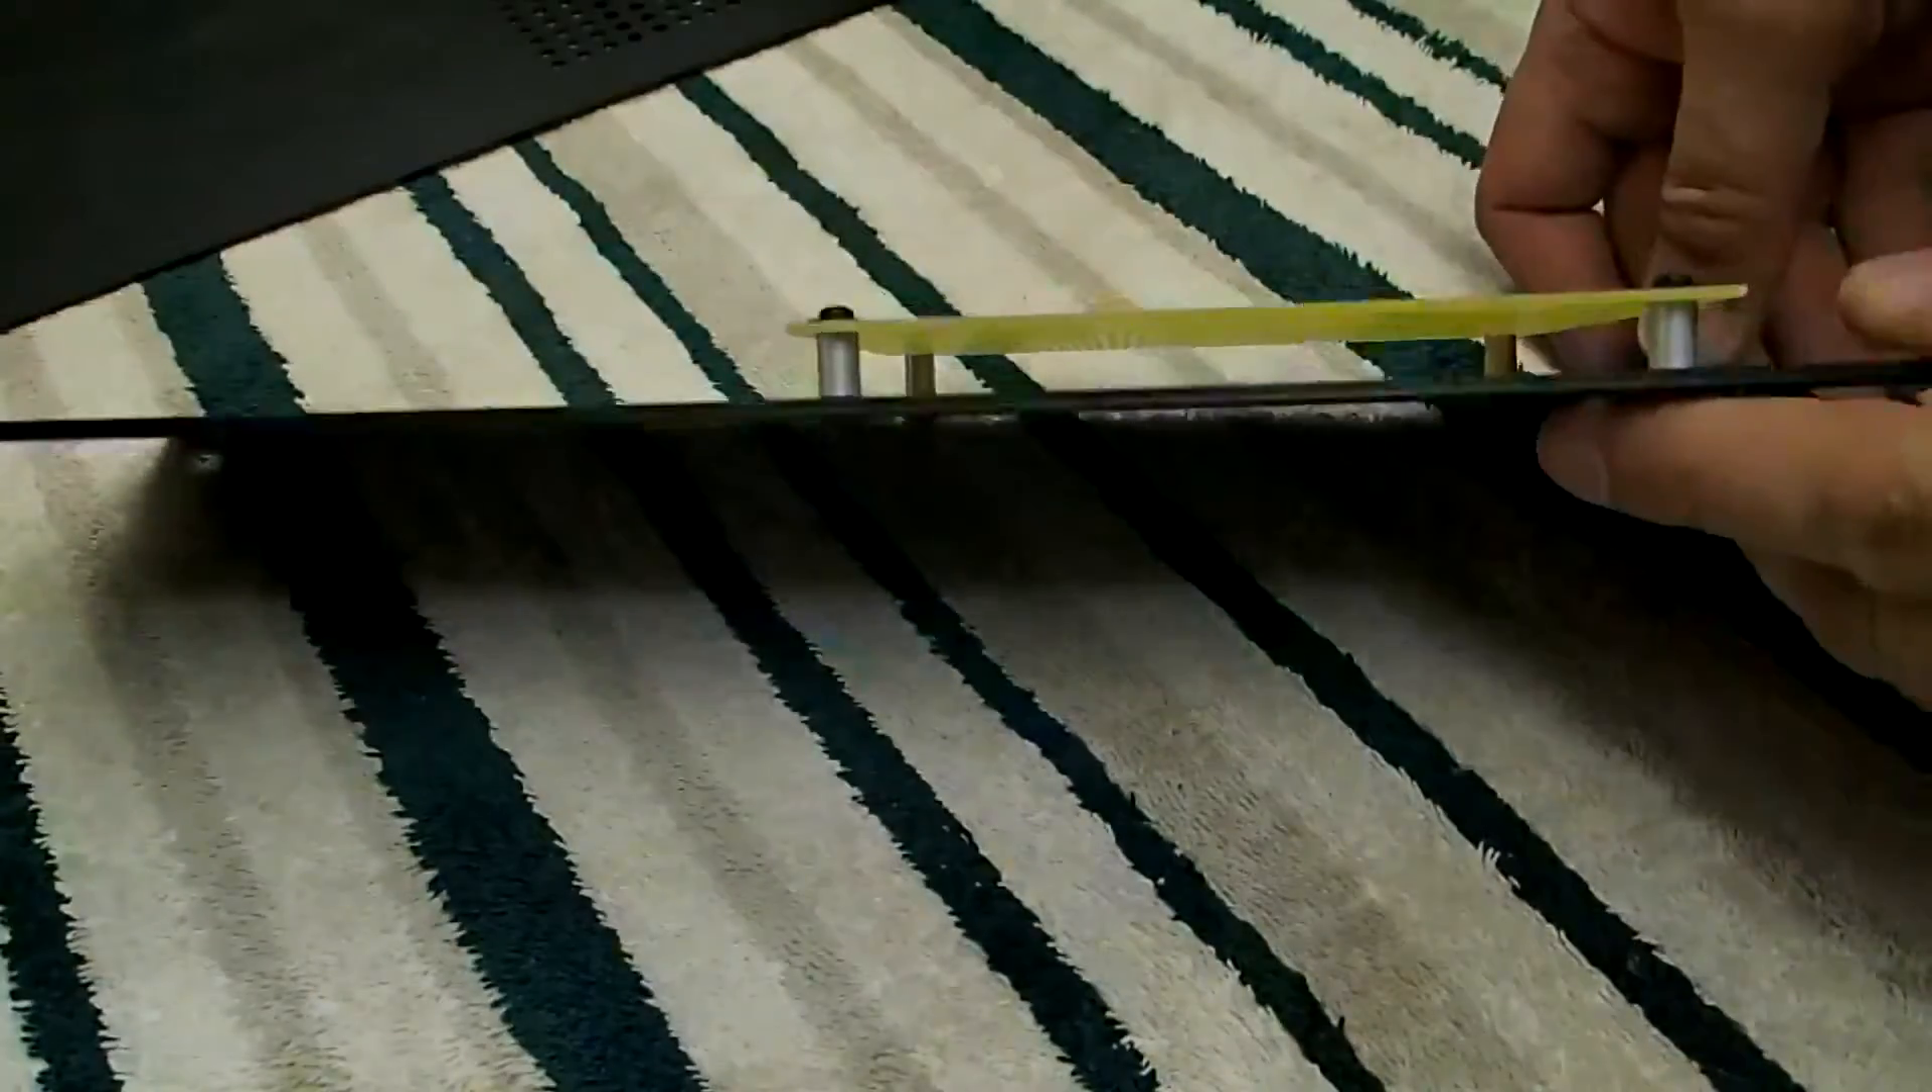Okay, we've got the board installed. It's mounted on the spacers.